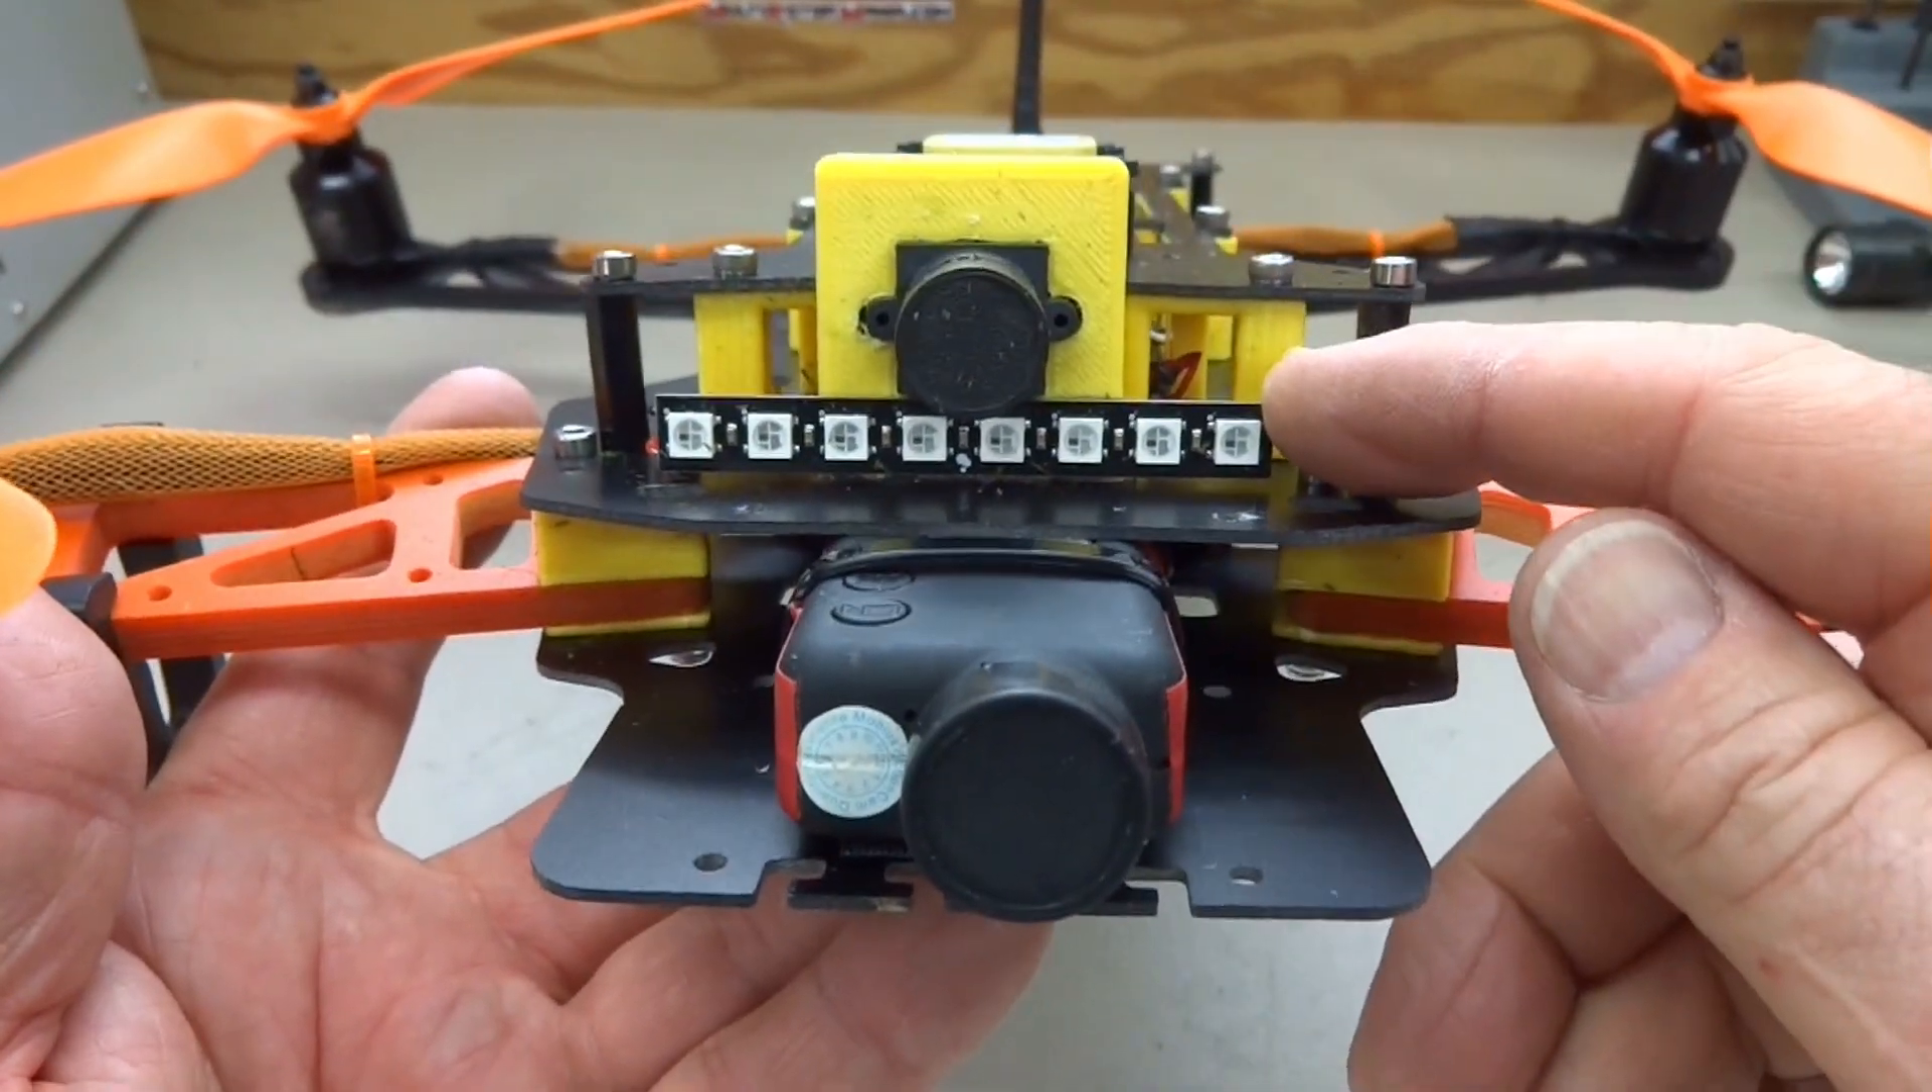On the front of the camera, I went ahead and hot glued our bling.